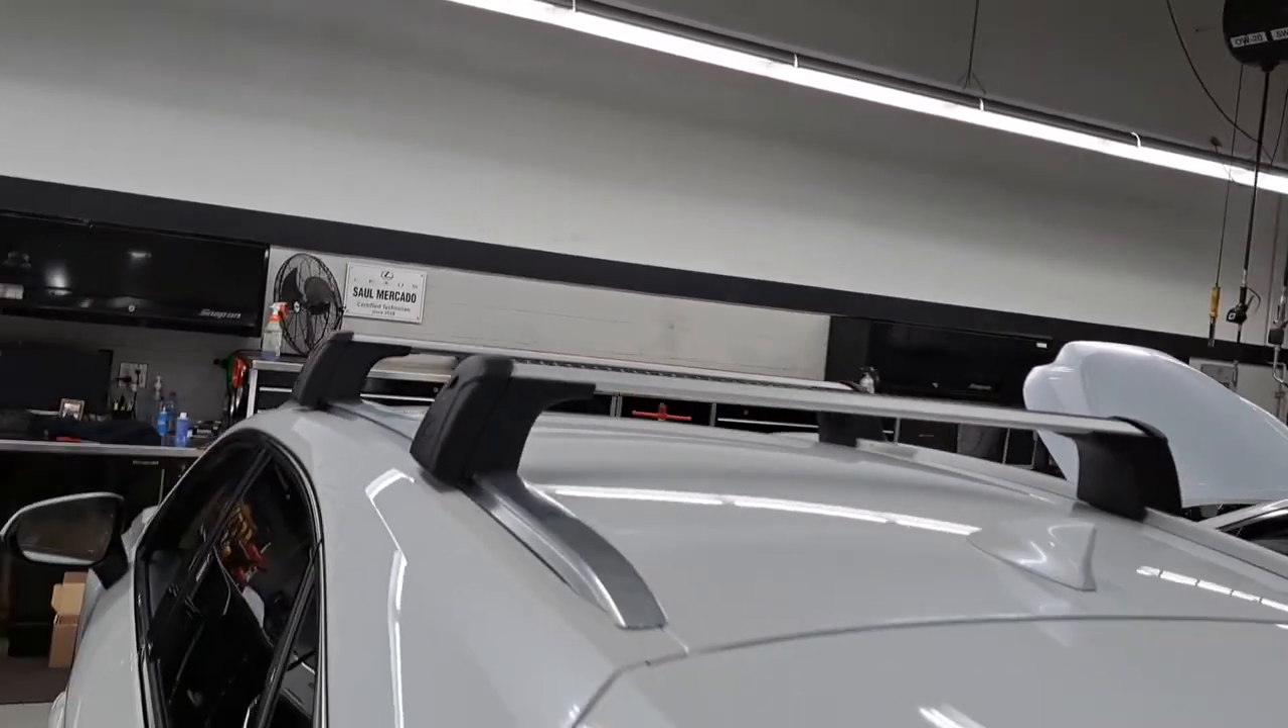So there you have it we have installed the roof crossbars on this nx.